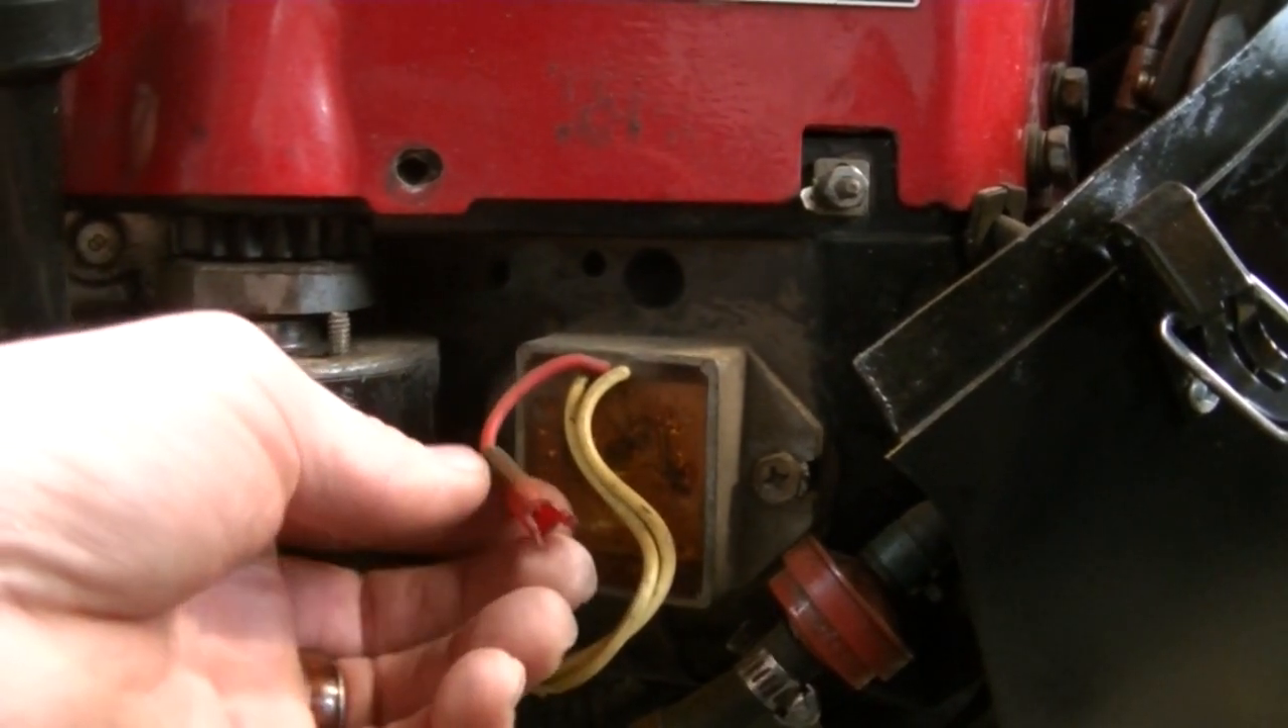This is the regulator rectifier, and of course normally this would have been connected to the factory wiring harness already, but since I swapped engines on this, I haven't done that yet.